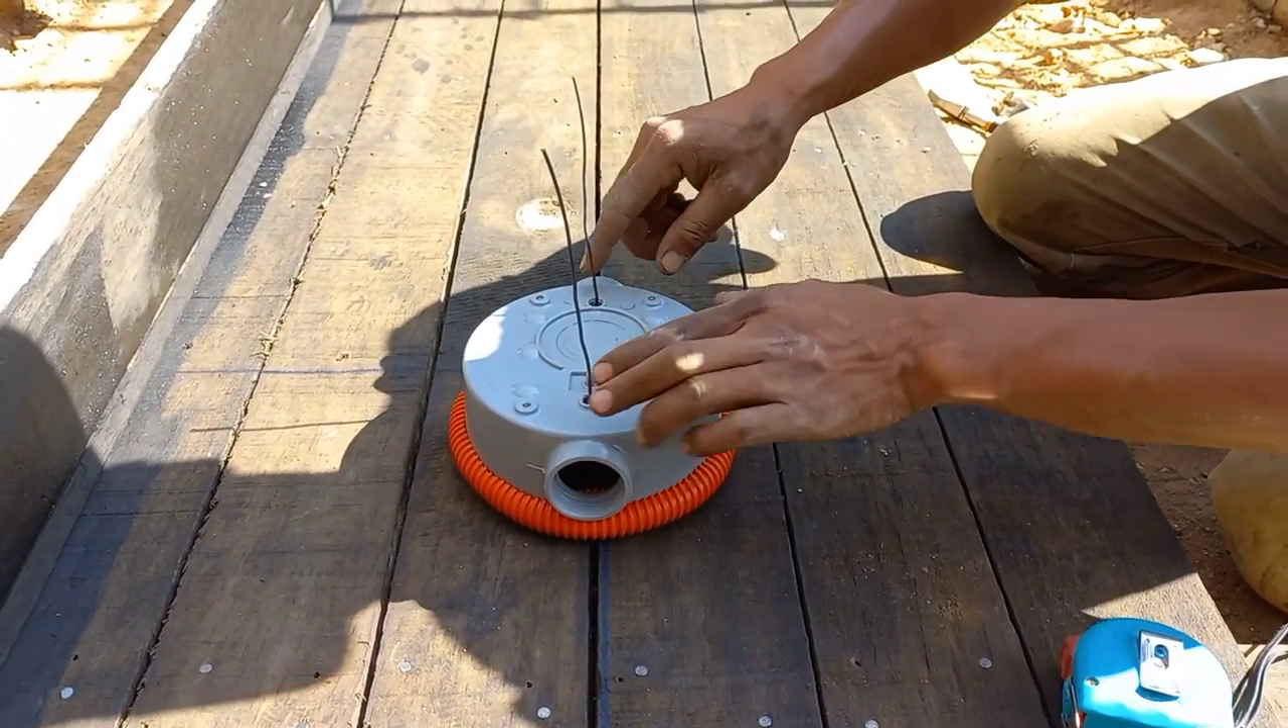Aquí ya está metido los alambres al agujero.